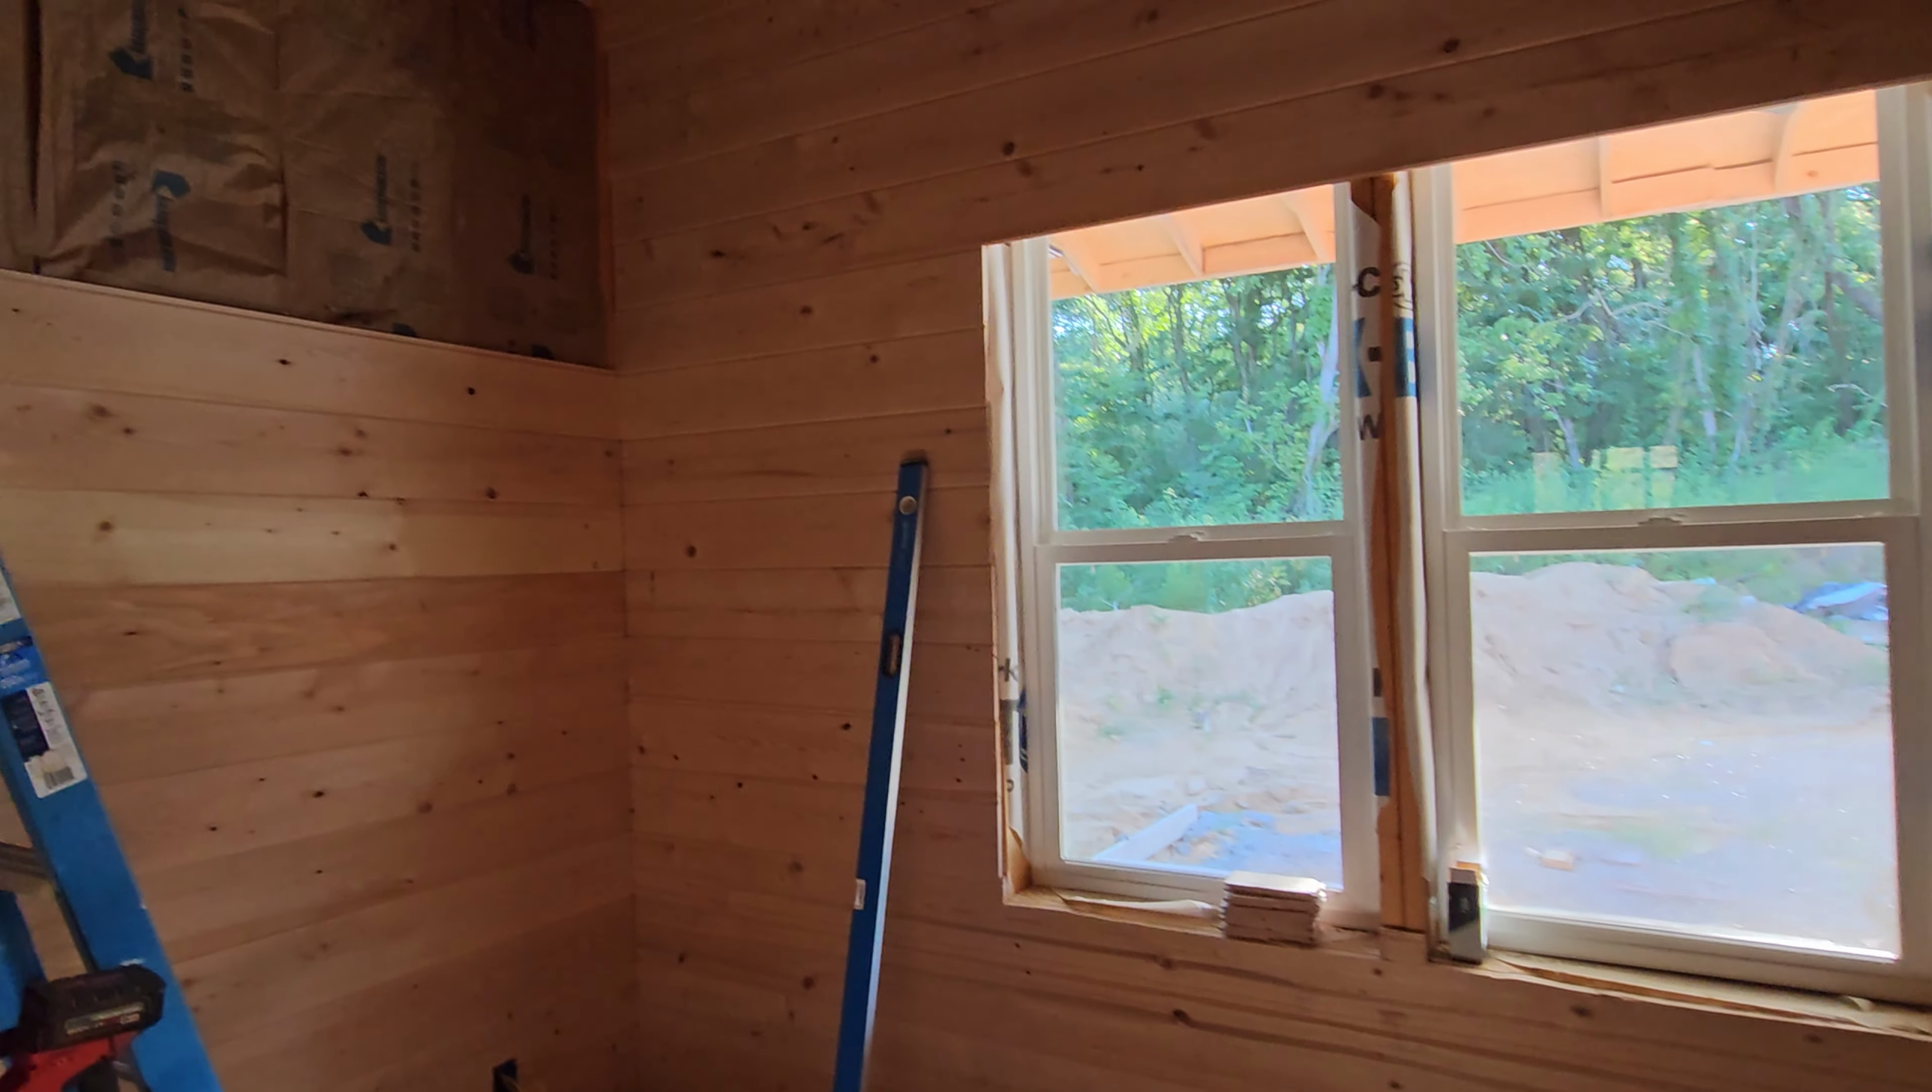Looks like they still got to trim out the window there.